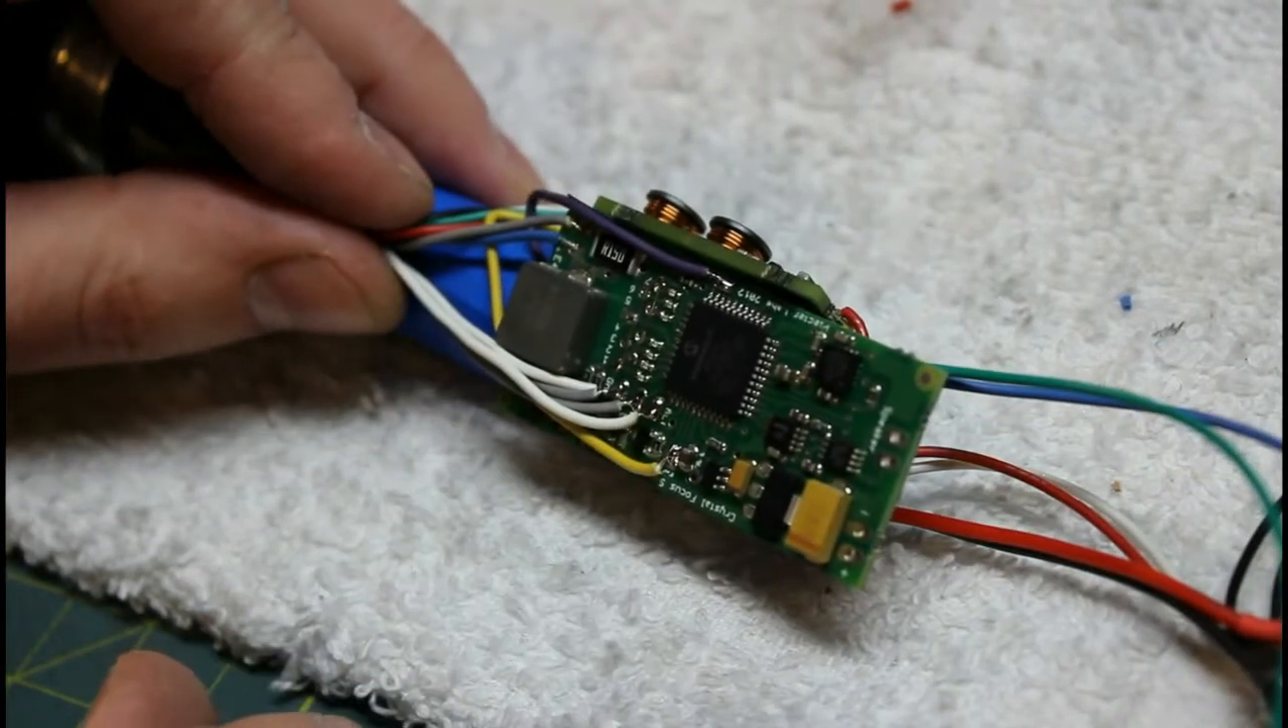Okay, I've run all my wires, and they're all cut to length and soldered on there.